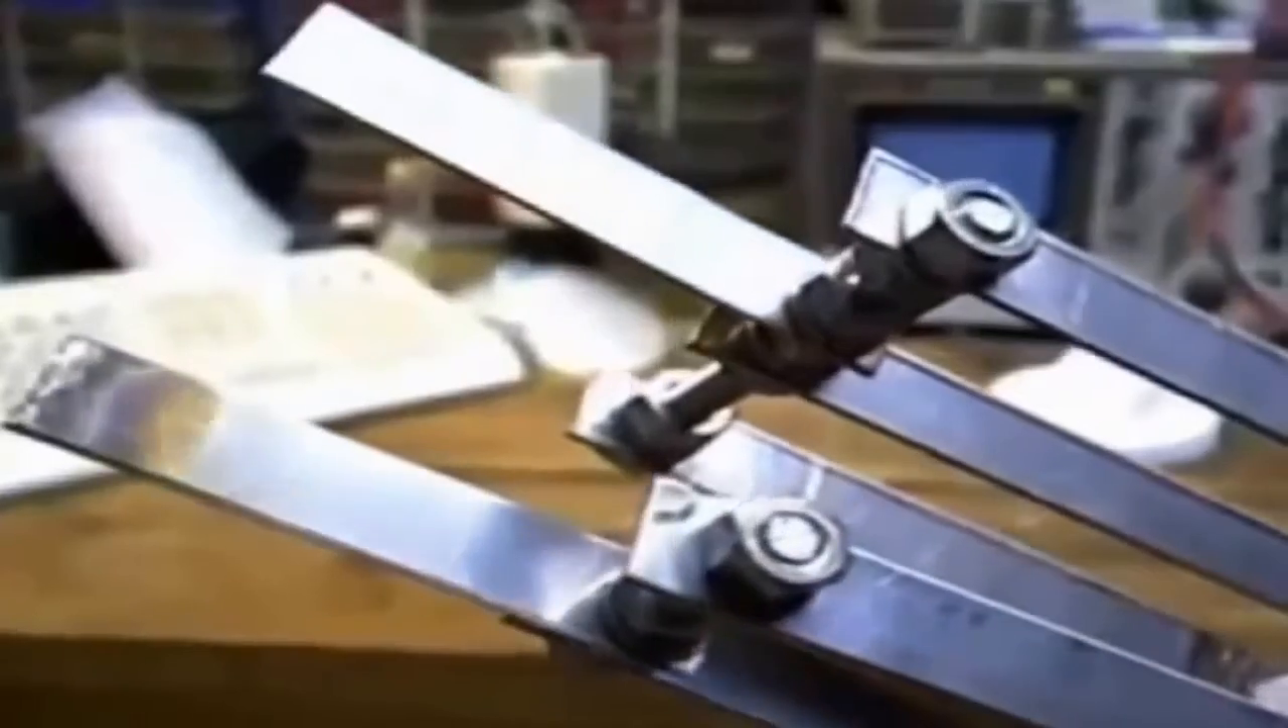I just want to show you the threaded rod assemblies and the nuts that I've assembled through the ends of the electrode extender bars.